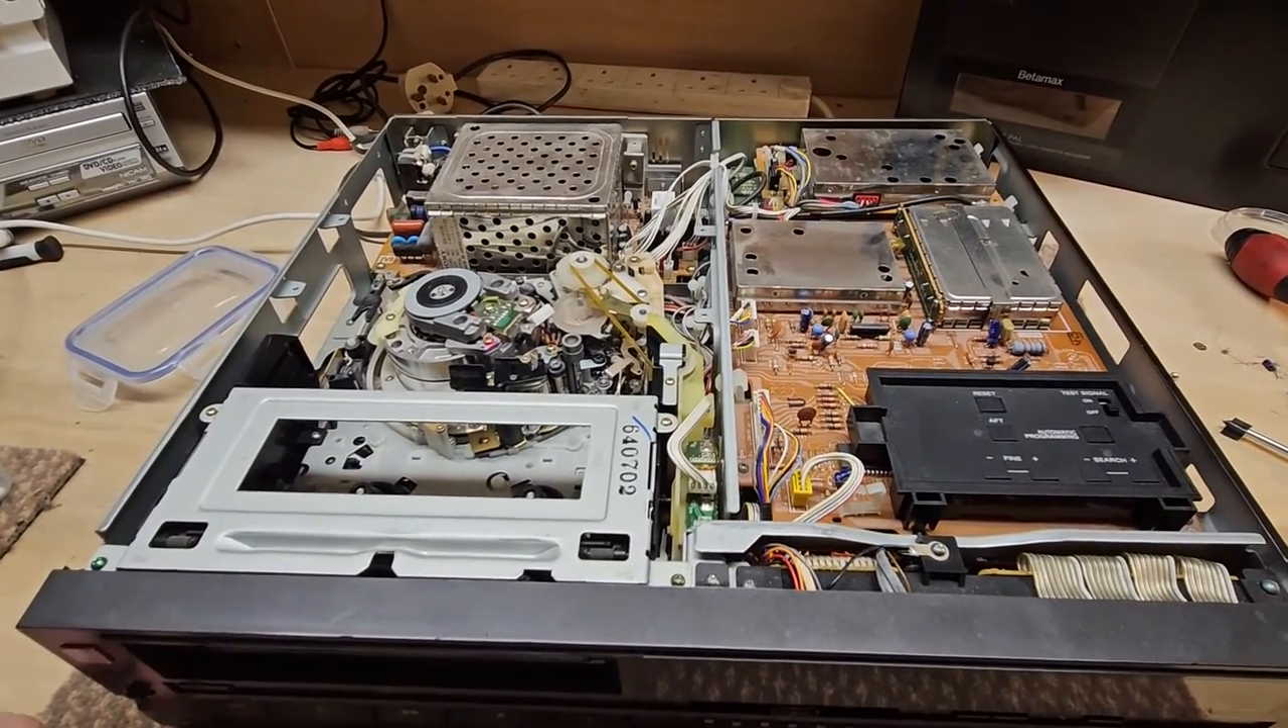I've got all the boards back into the machine uh everything's all bolted down.